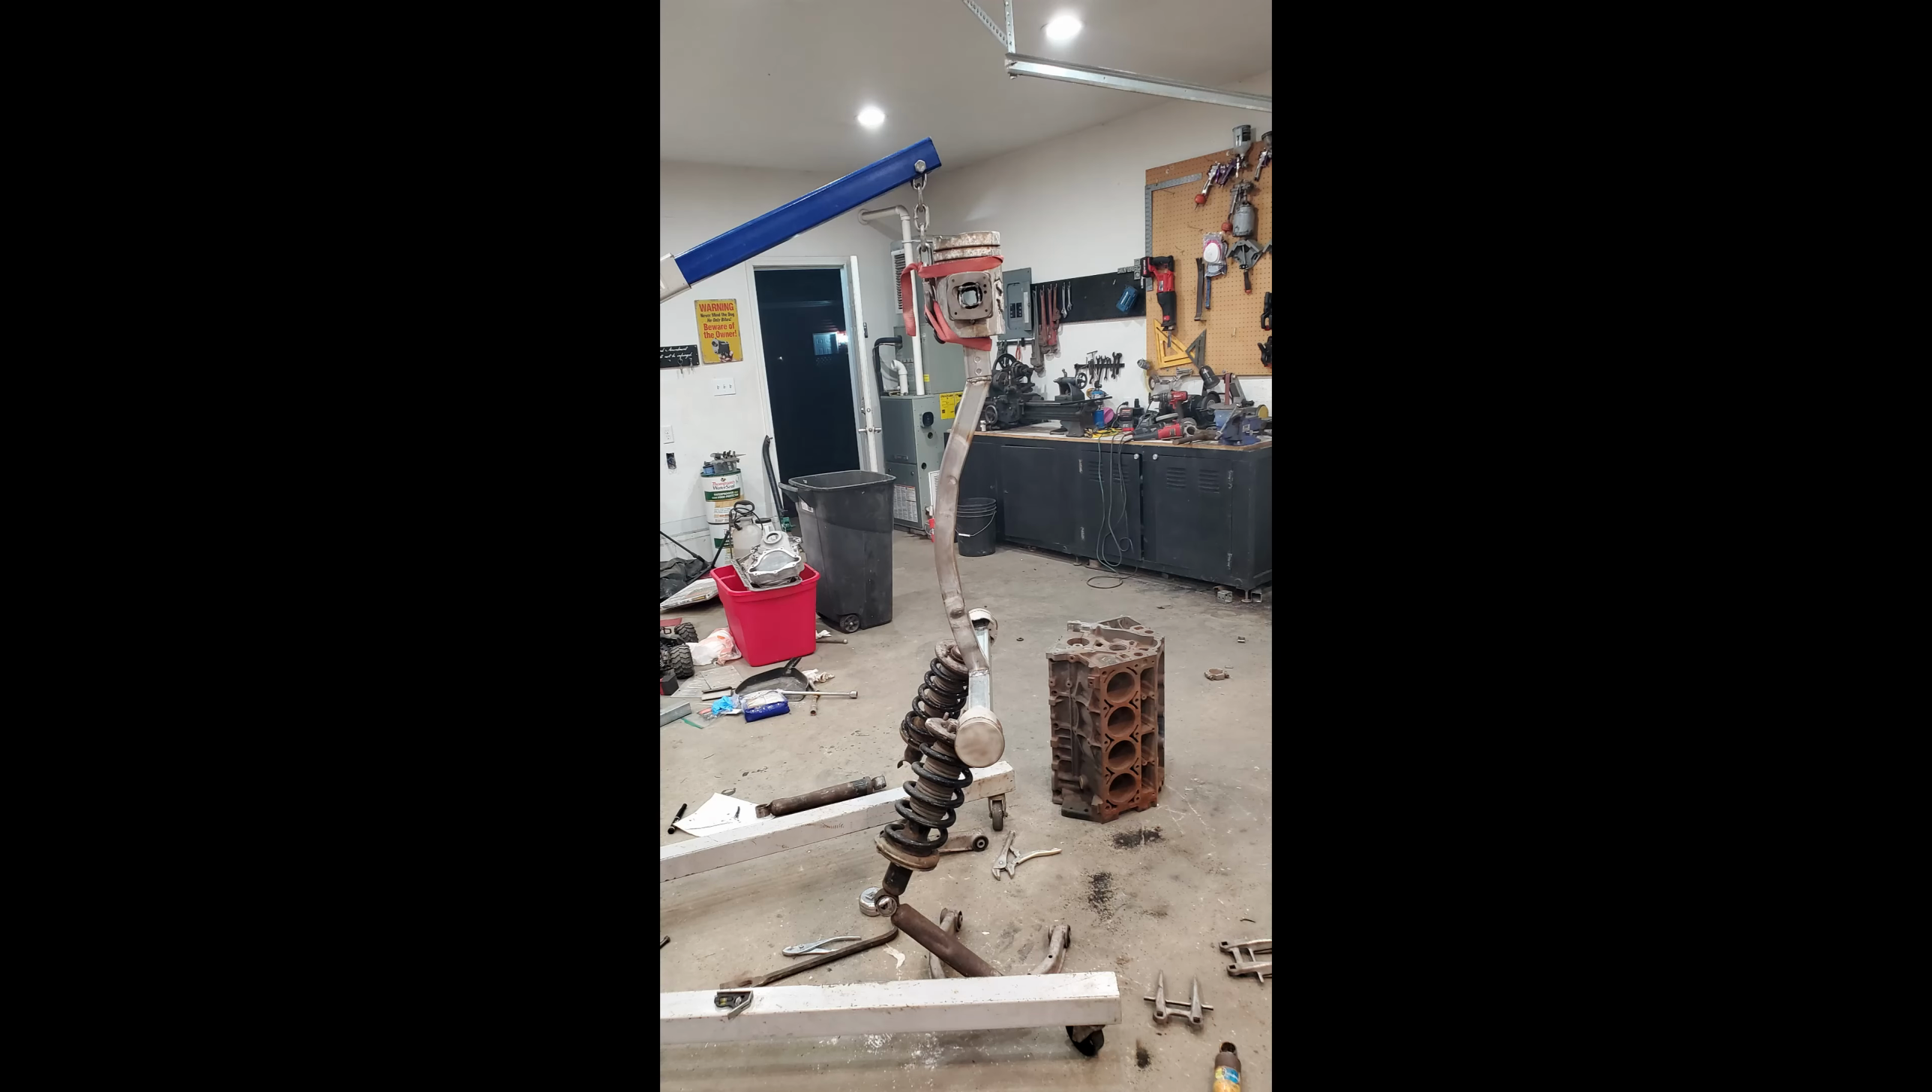He's being held up right now by an engine hoist because obviously we are building his legs, we don't have his feet on yet.